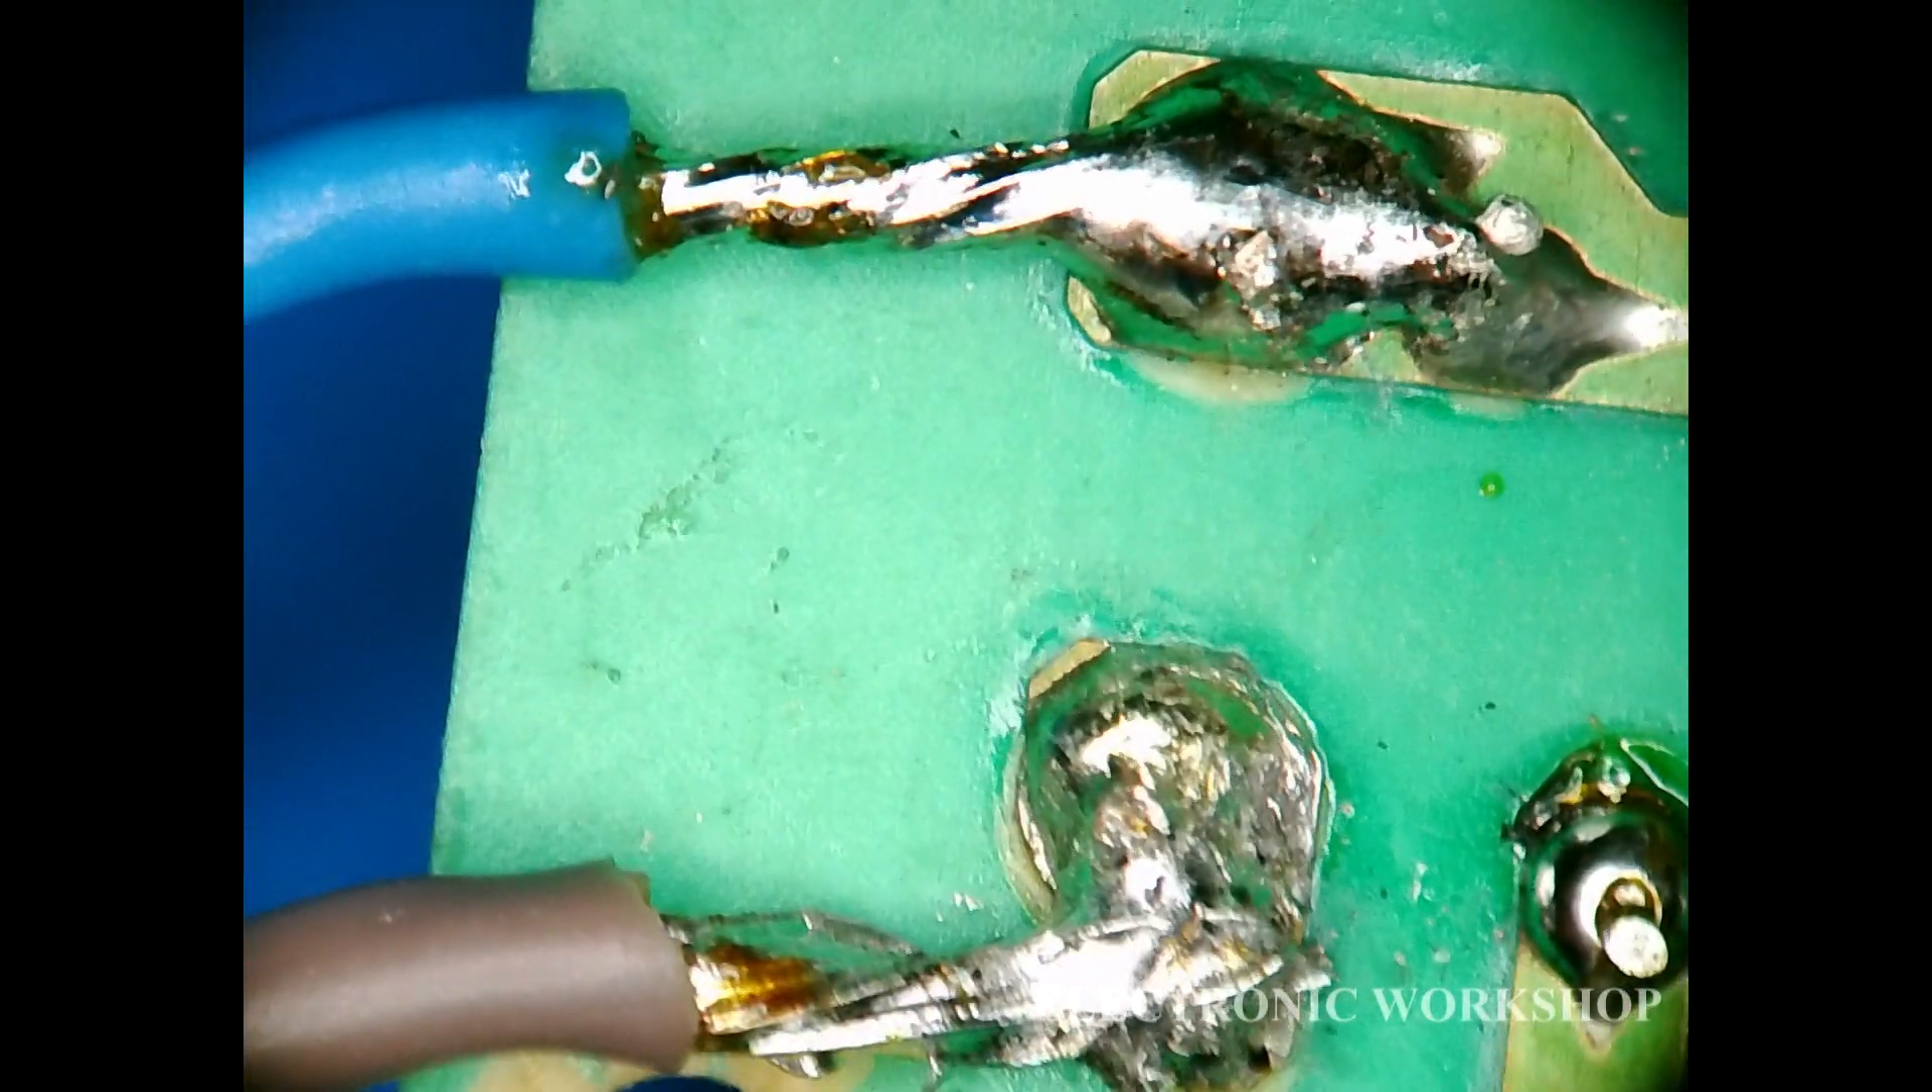What I have is I've got two leads soldered on here at the end.